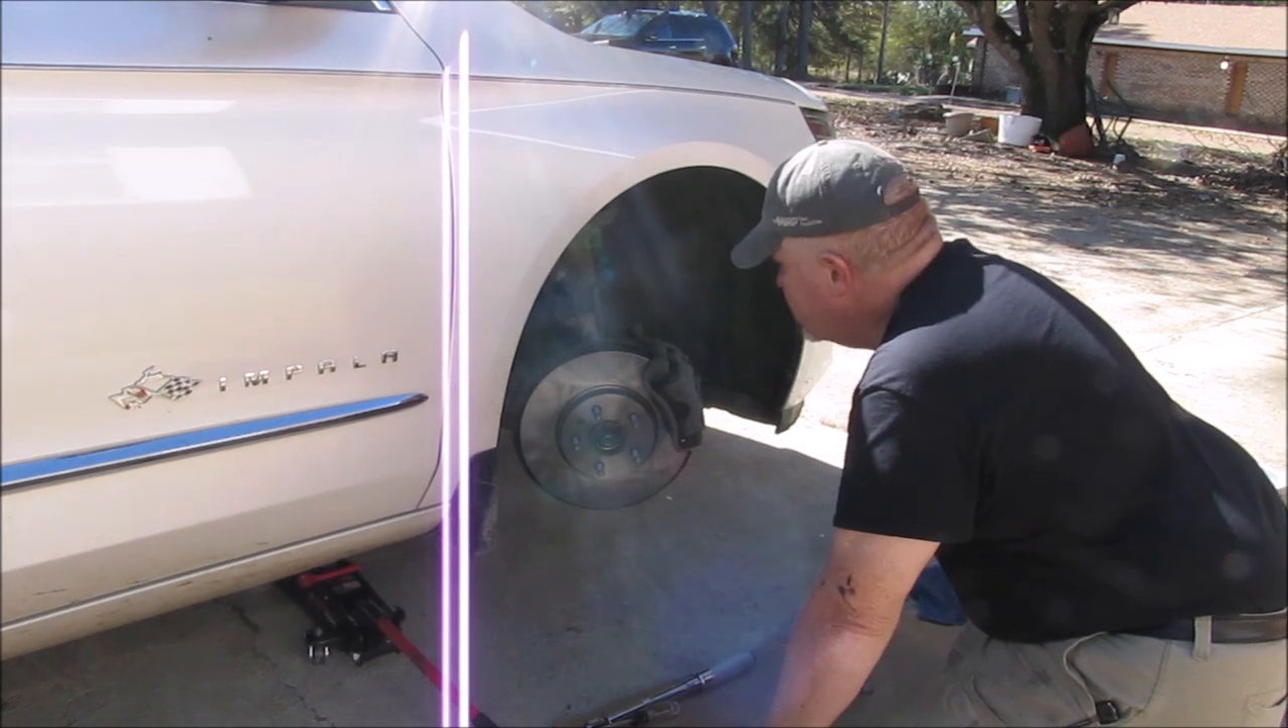Only thing we've got left to do is put the tire back on so i'm going to straighten the wheel back out.